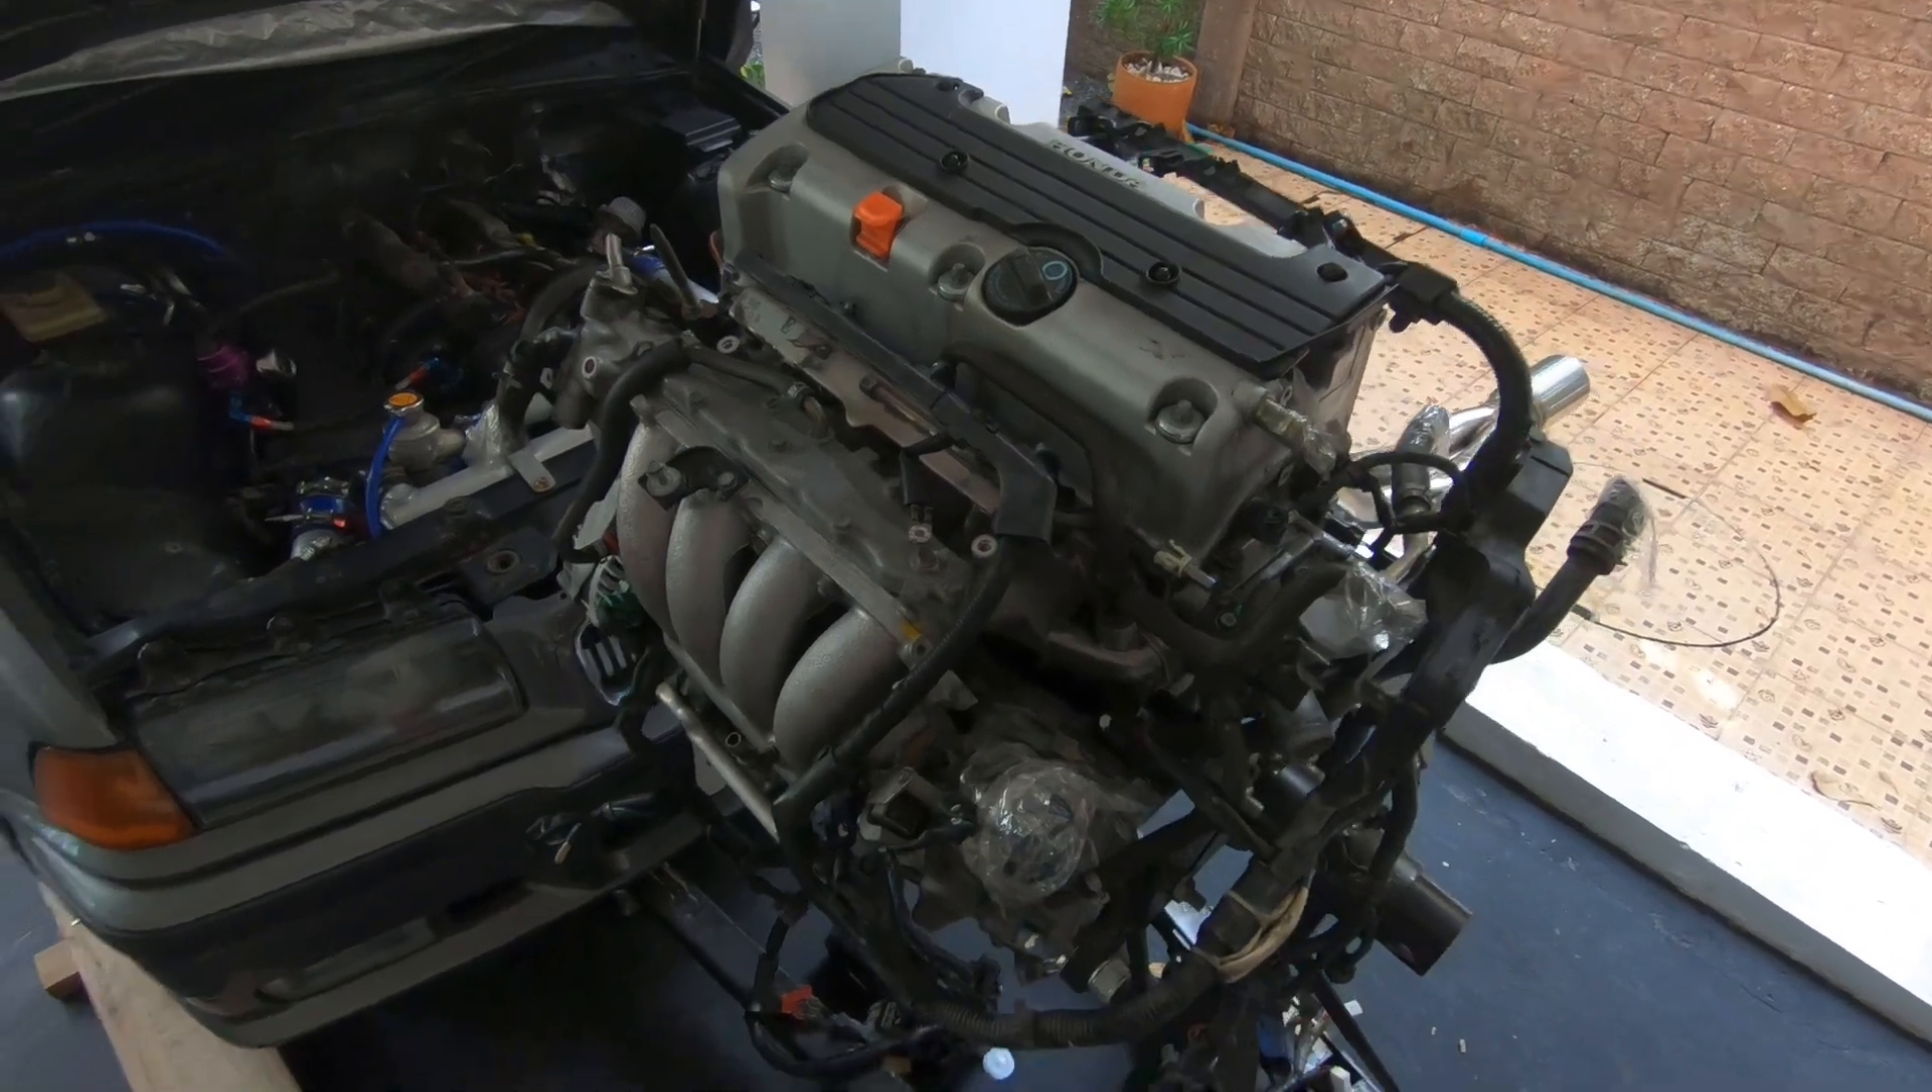In this case we have most of the engine harness still on the engine.